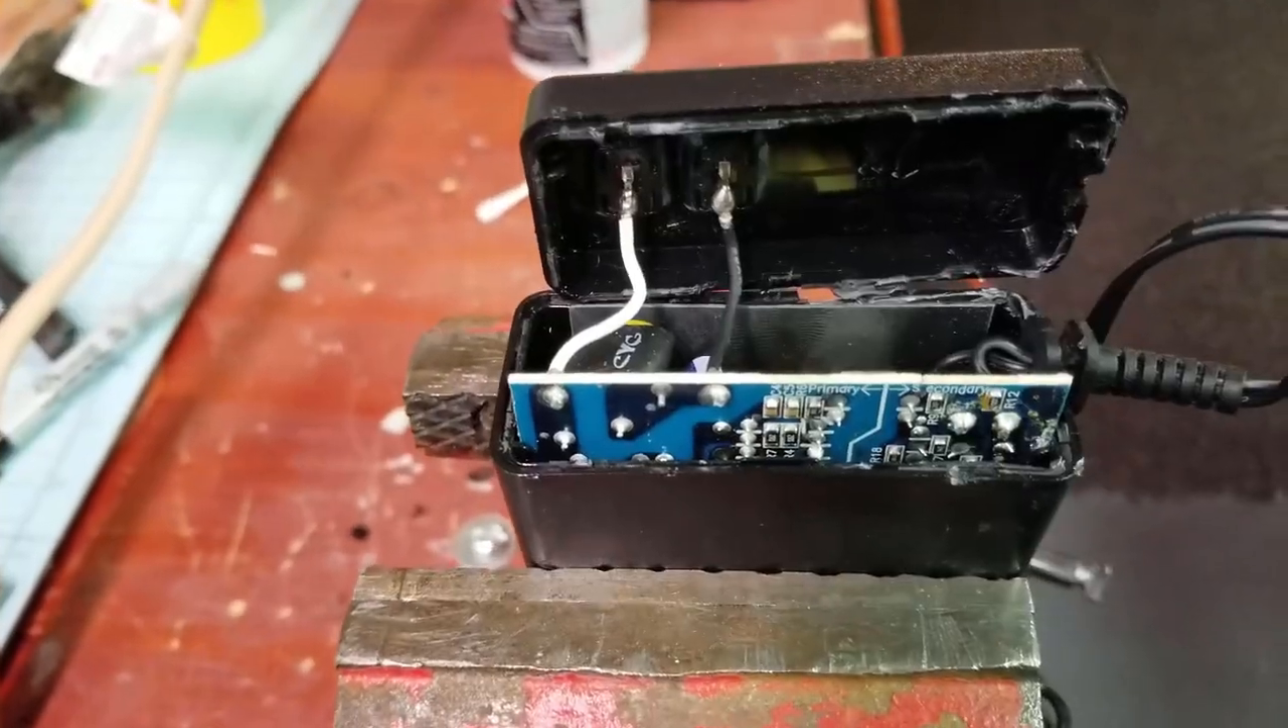After a little bit of coaxing I finally got the power supply taken apart and now we can get into modifying it.